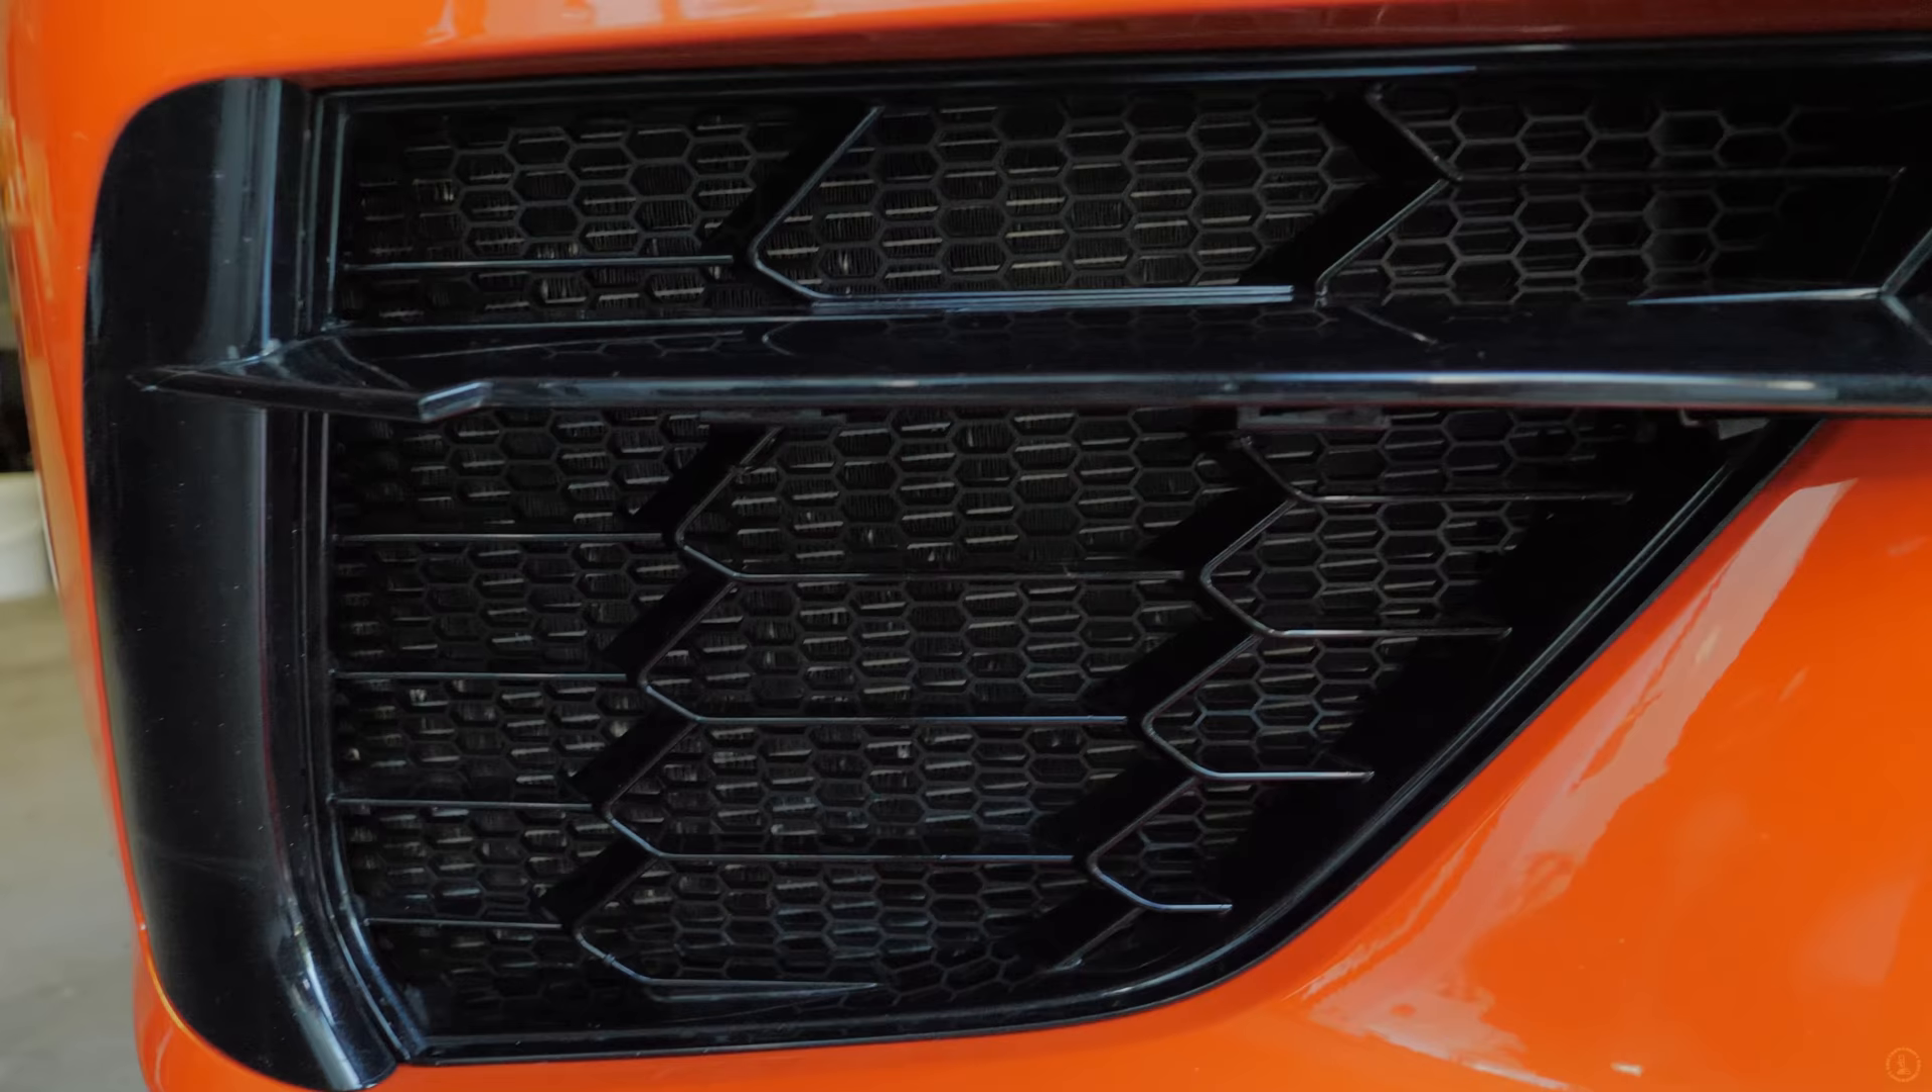We already have the radiator grill in place.